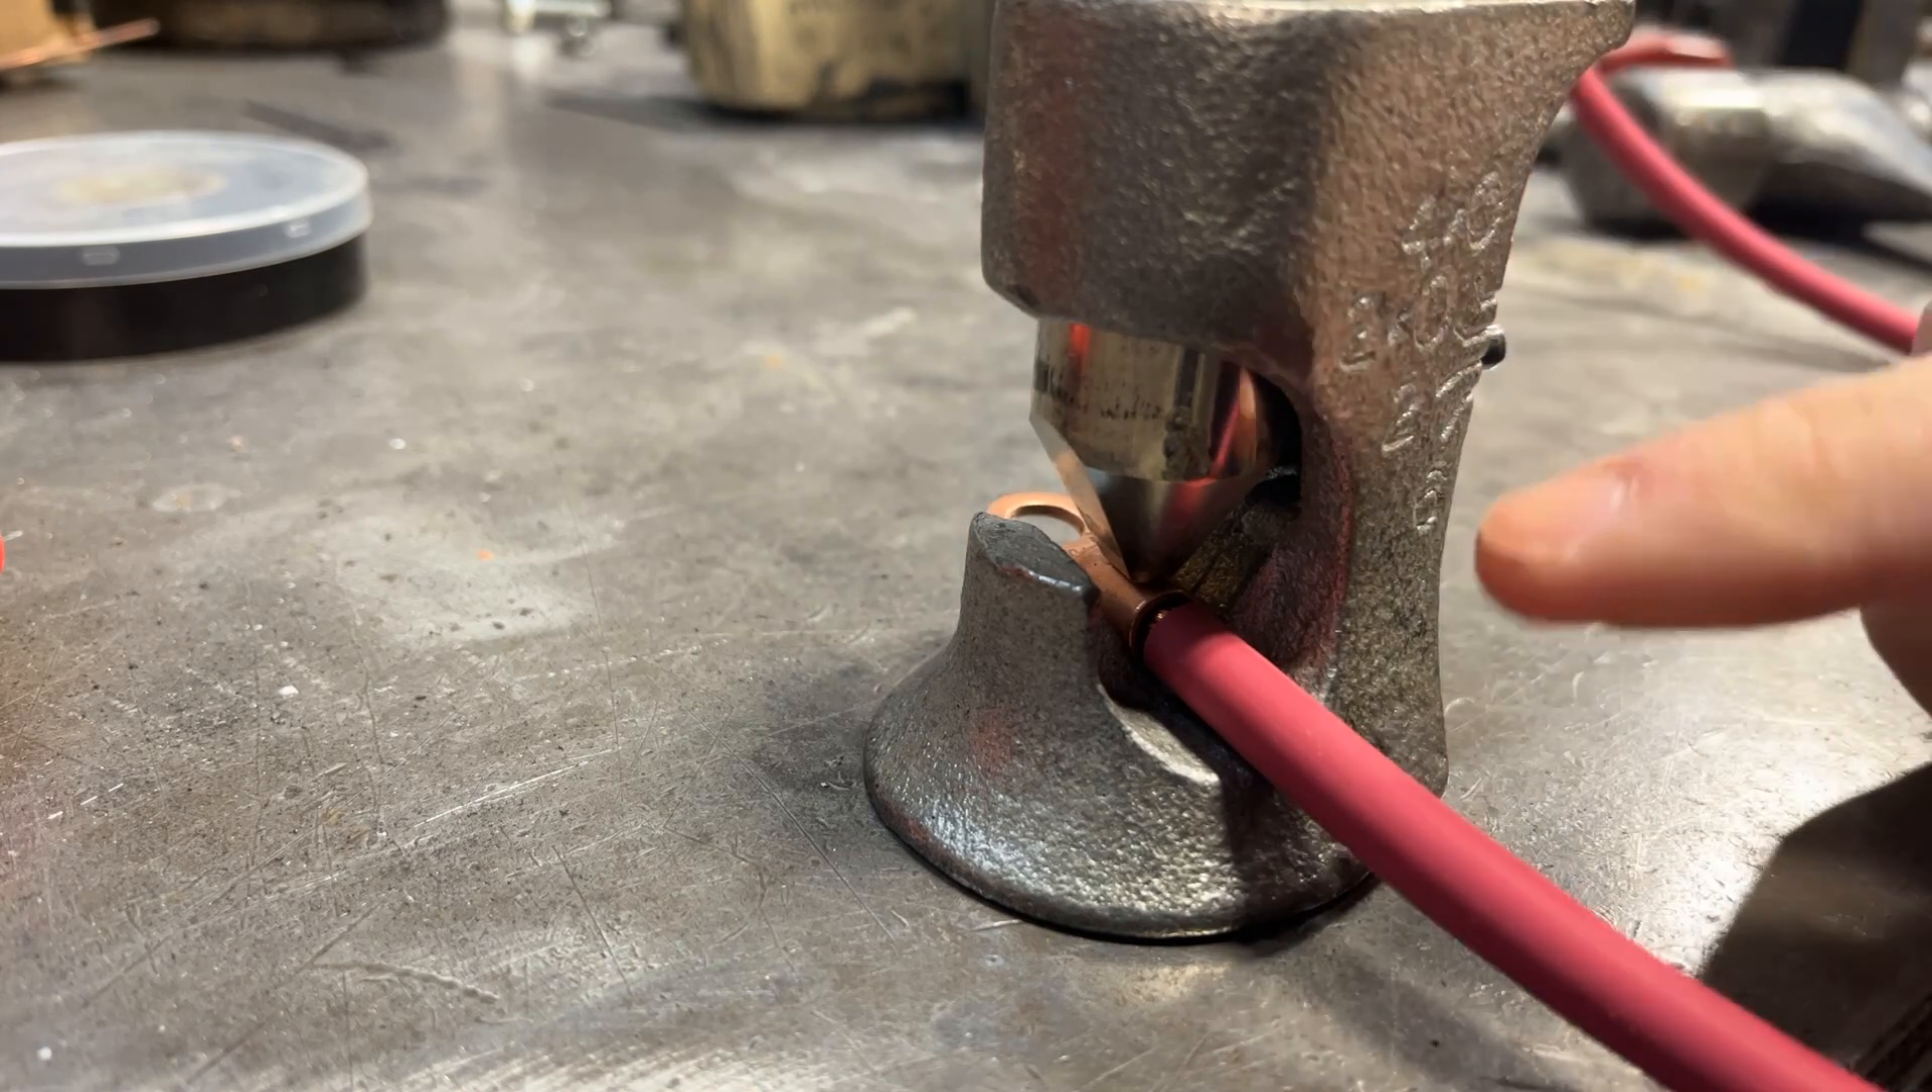I have my lug inserted into the crimper.